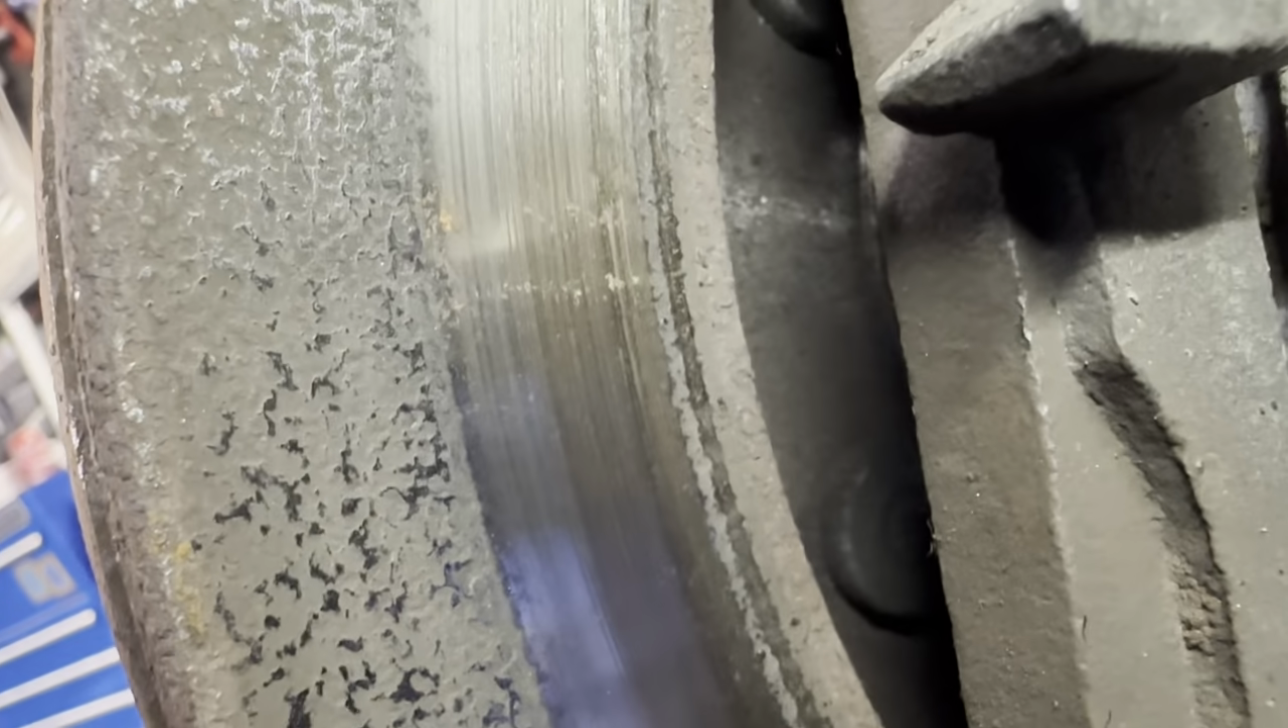You see how the pads are only making contact with less than half of the rotor surface? Do you see that? Right here we've got the smooth part where it's definitely making contact but then over here it's all rusted and pitted and those grooves in there are deep too. Look at that.